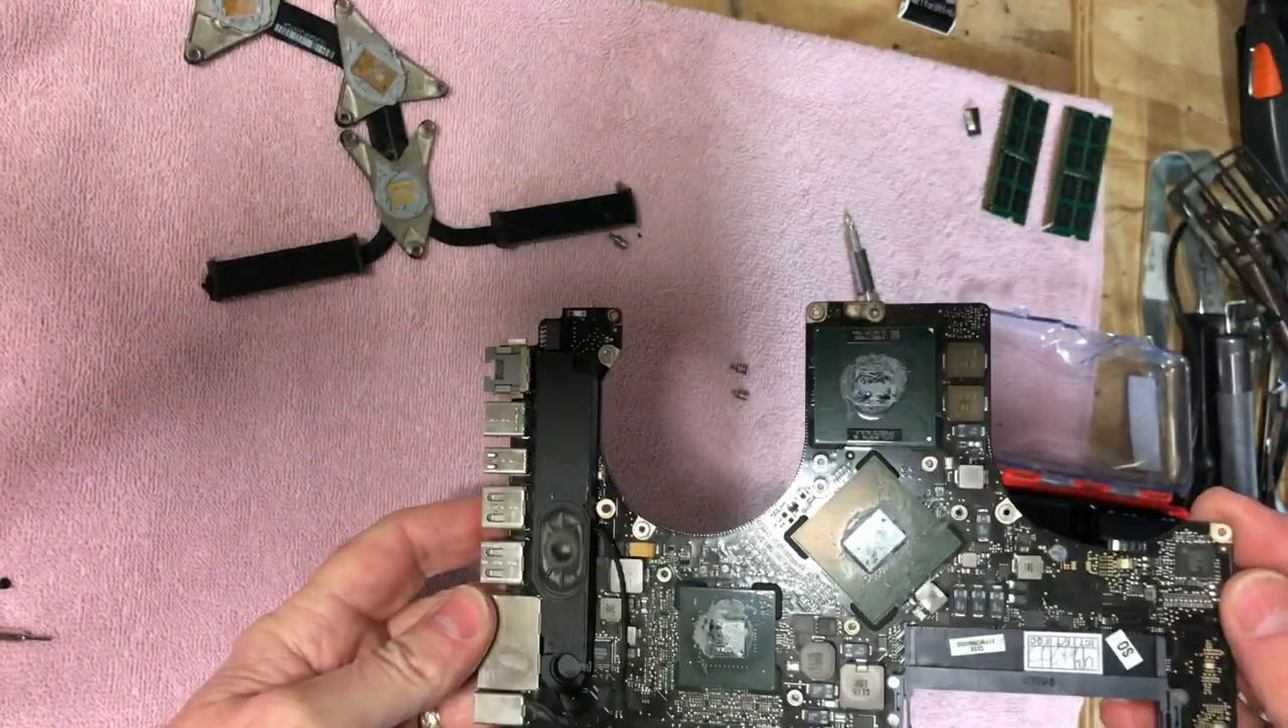But anyway, I got the motherboard out and I took the heat sink off.